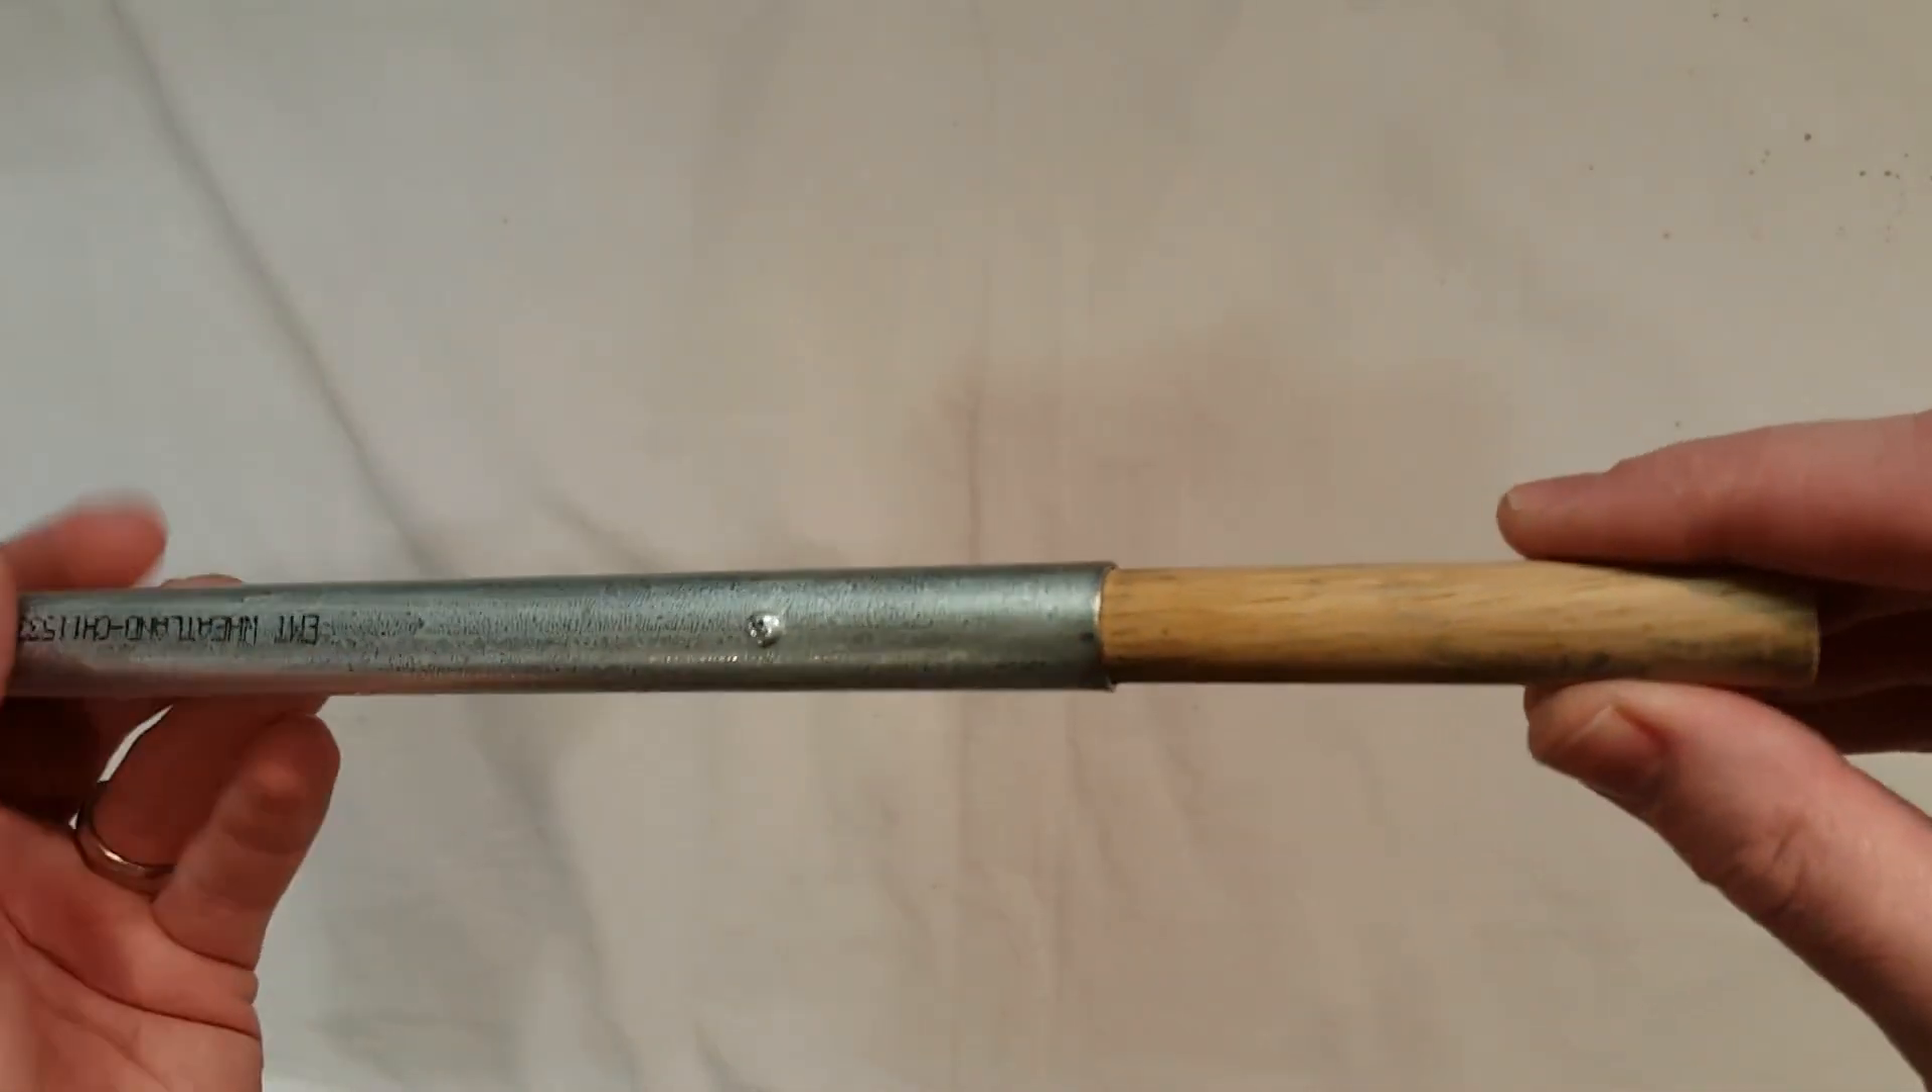All right, I've got my dowel in there. It's secured with that screw so it can't slide in and out and it can't twist.